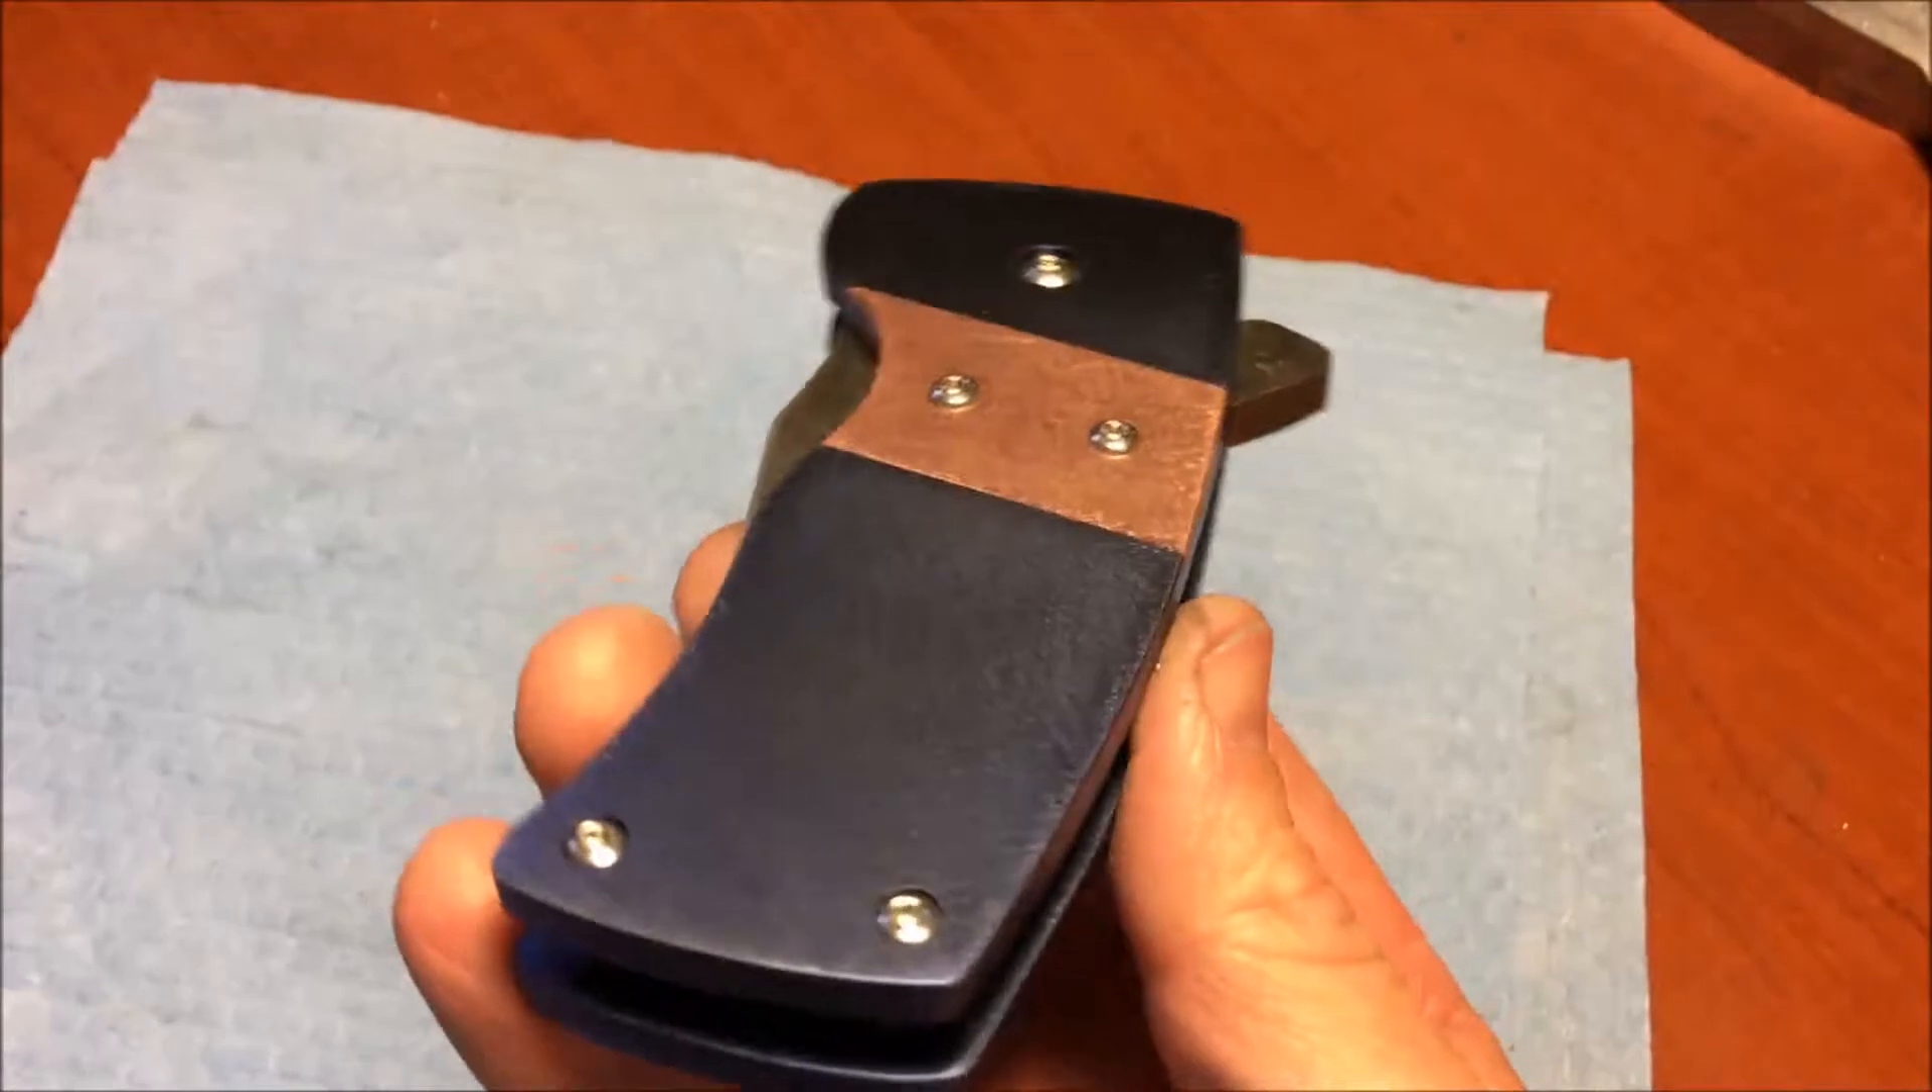I inlaid this copper into the pocket. So there's a copper stripe on the presentation side, and then two screws holding the piece of copper in.